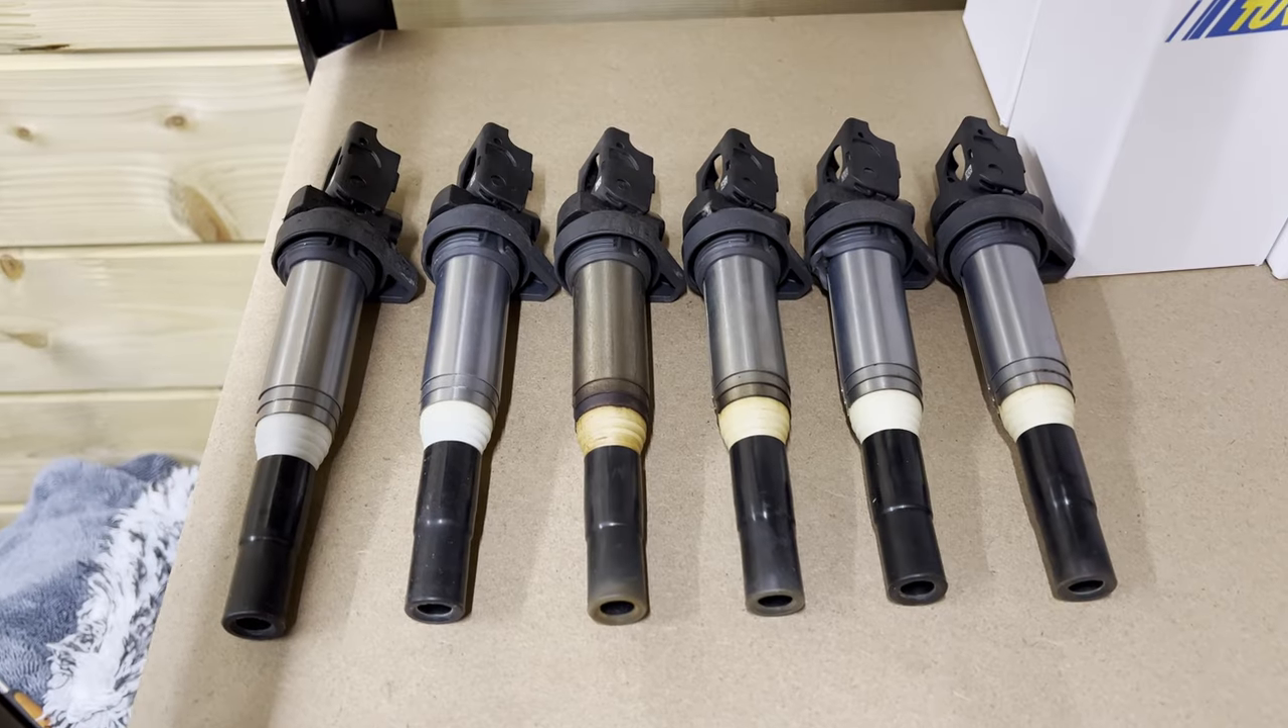And that's one coil removed And that's all six coils removed.